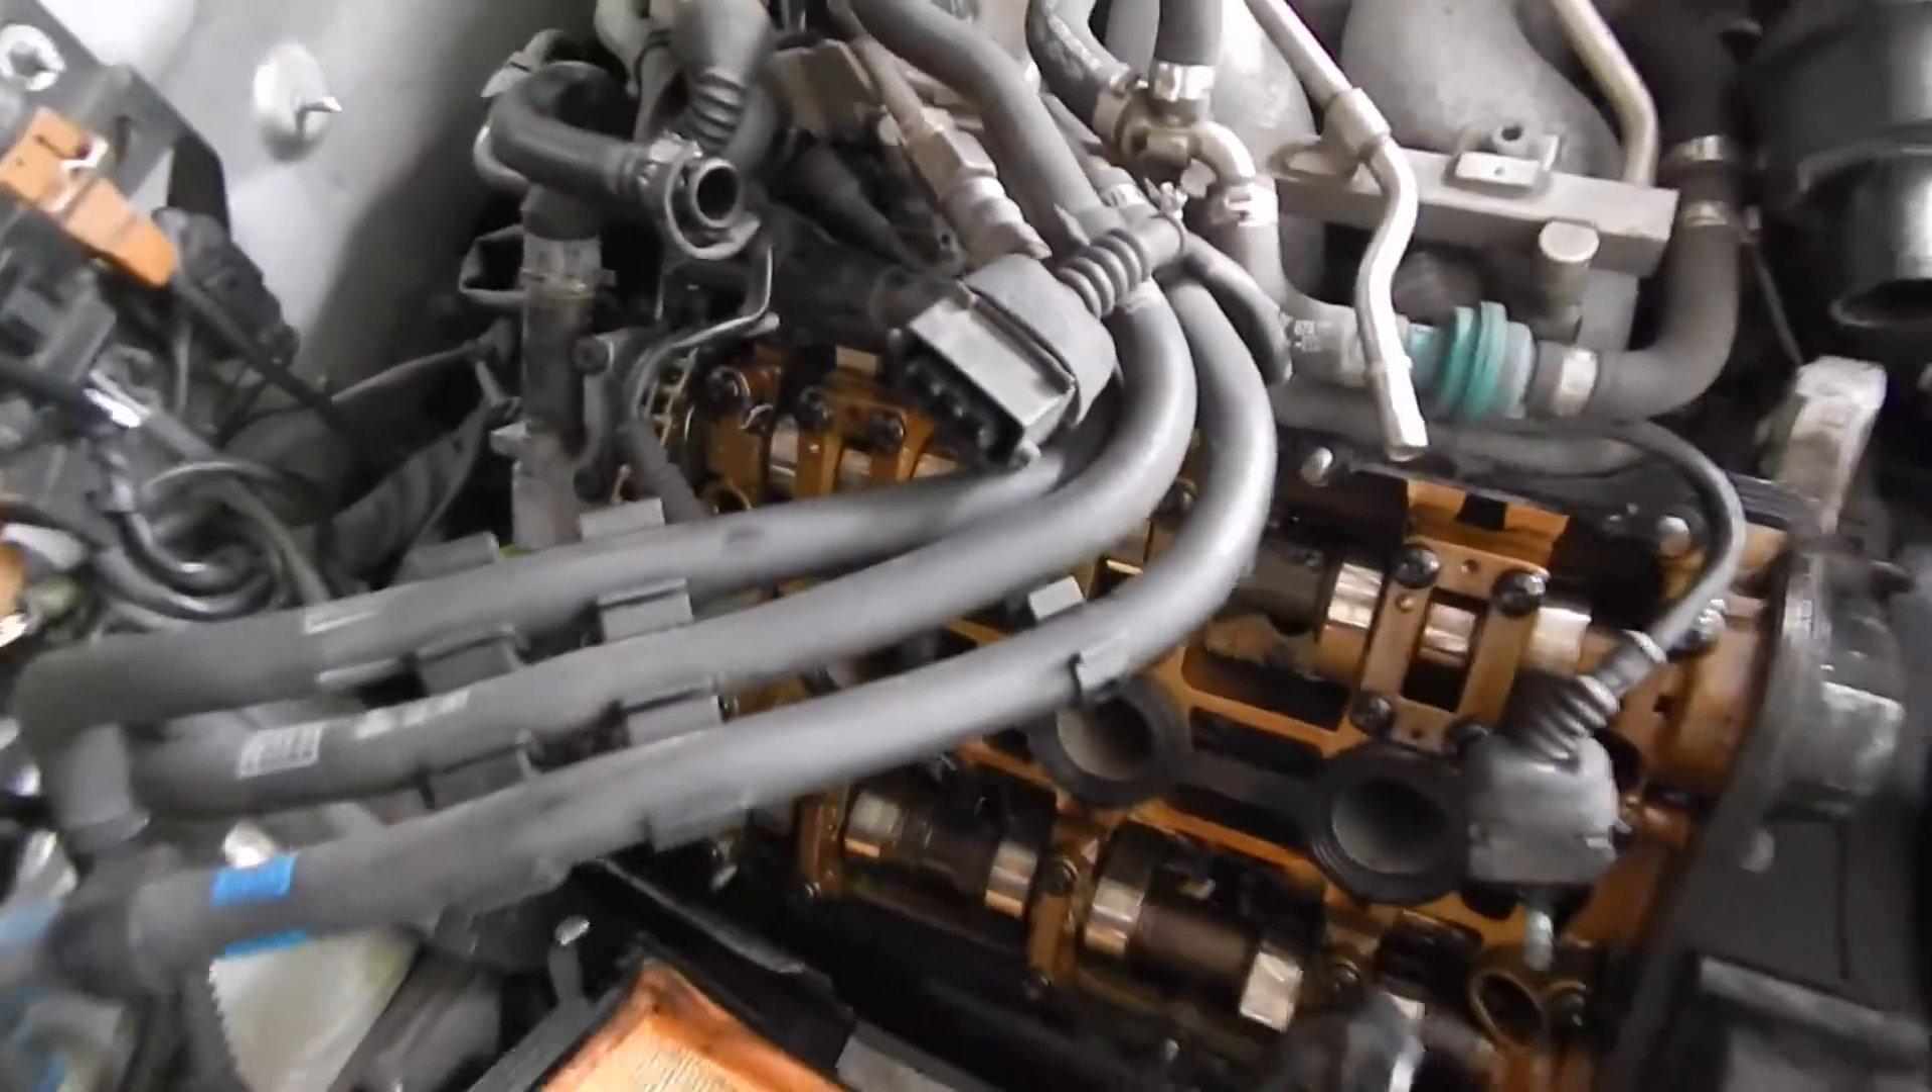All right, guys, so we did get the valve cover off, and man, was it a pain.